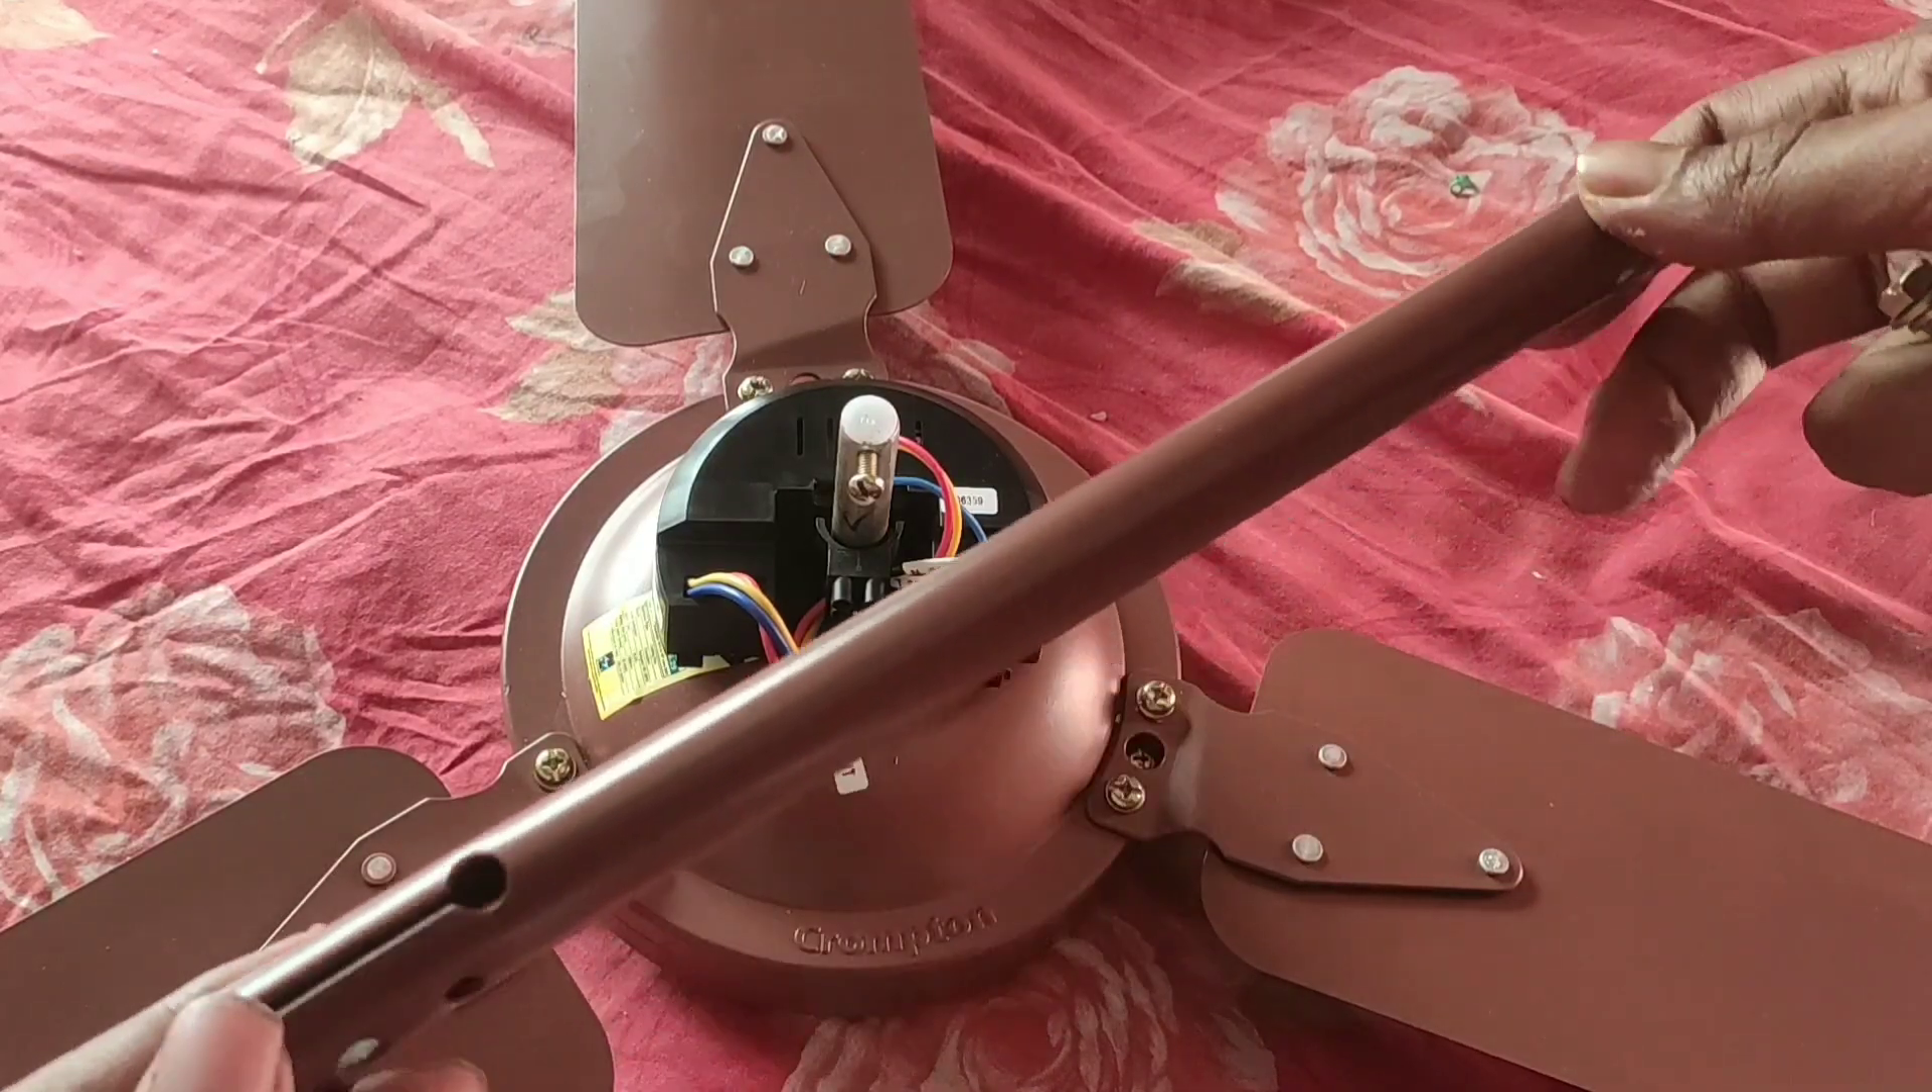So guys, we have already fixed the blades.